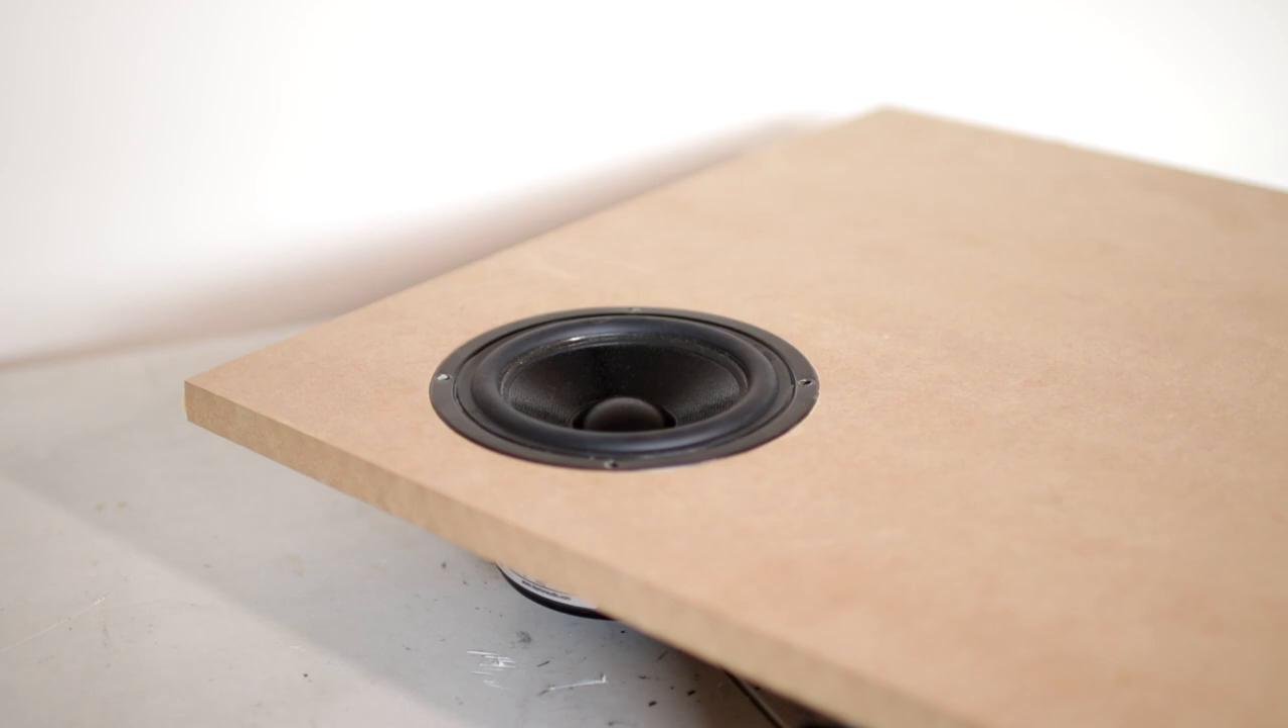Once there are screws in that, this woofer will literally sit absolutely perfectly.